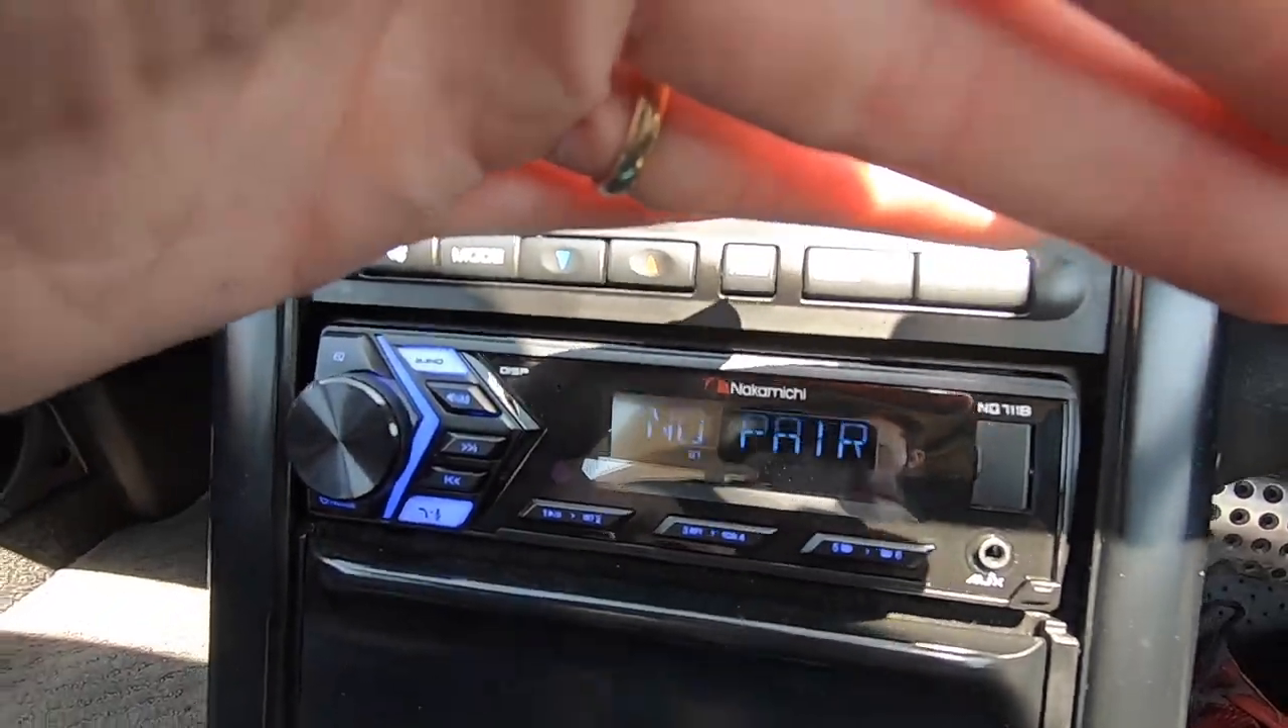Alright, got the radio in, let's check this thing out.